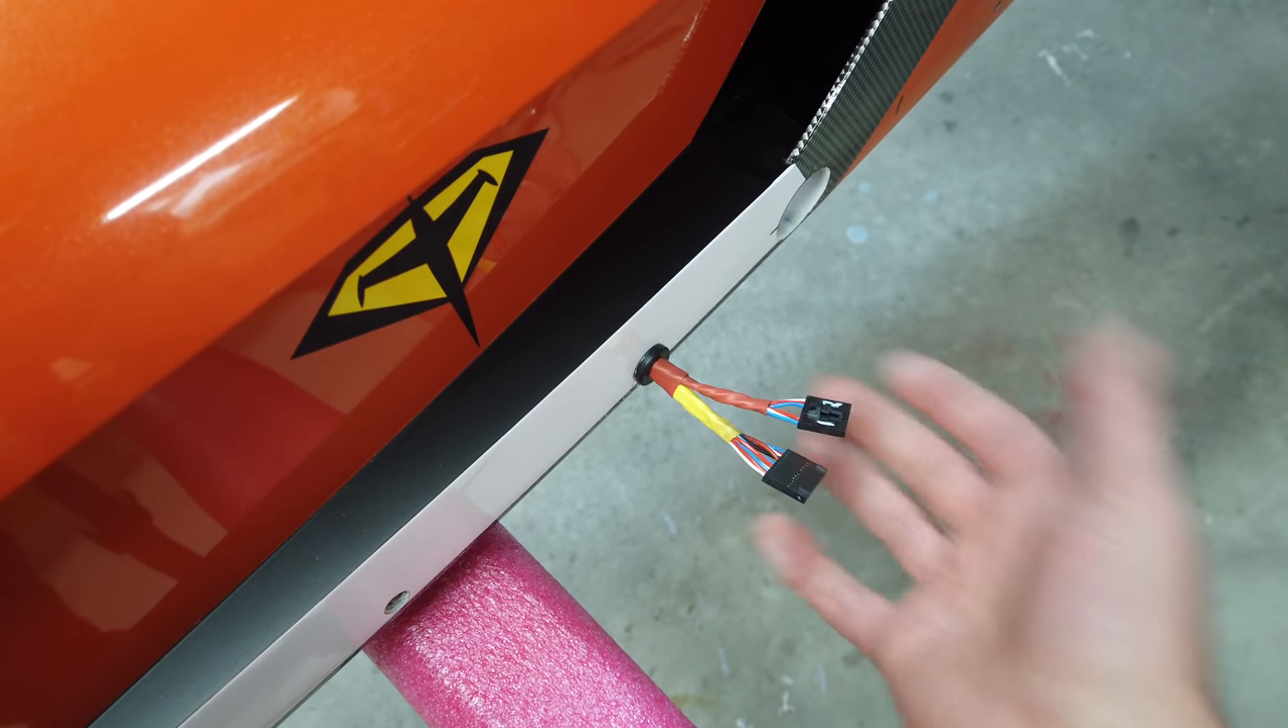But the nice thing about the shrink tubing is it fits beautifully in the grommets.